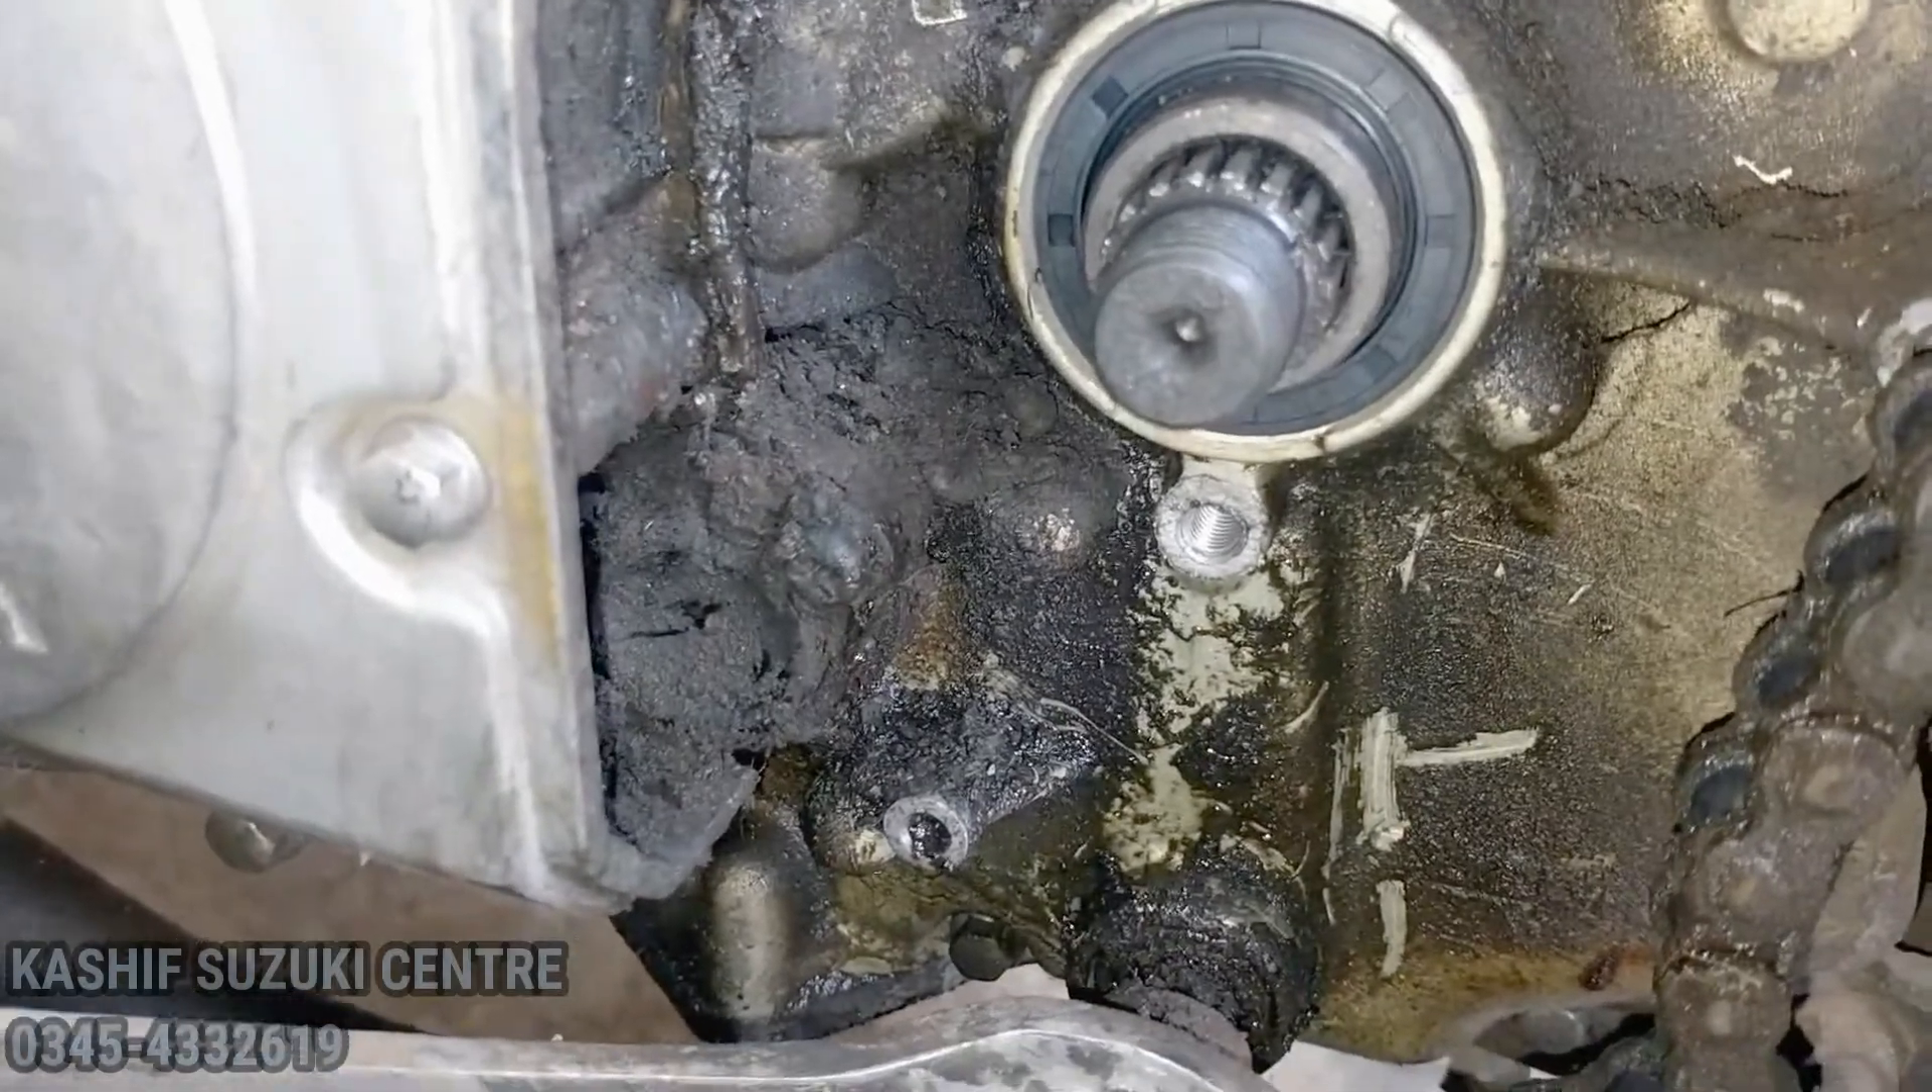तो जी दोस्तो अब ये हमारी सील लग चुकी भी है।